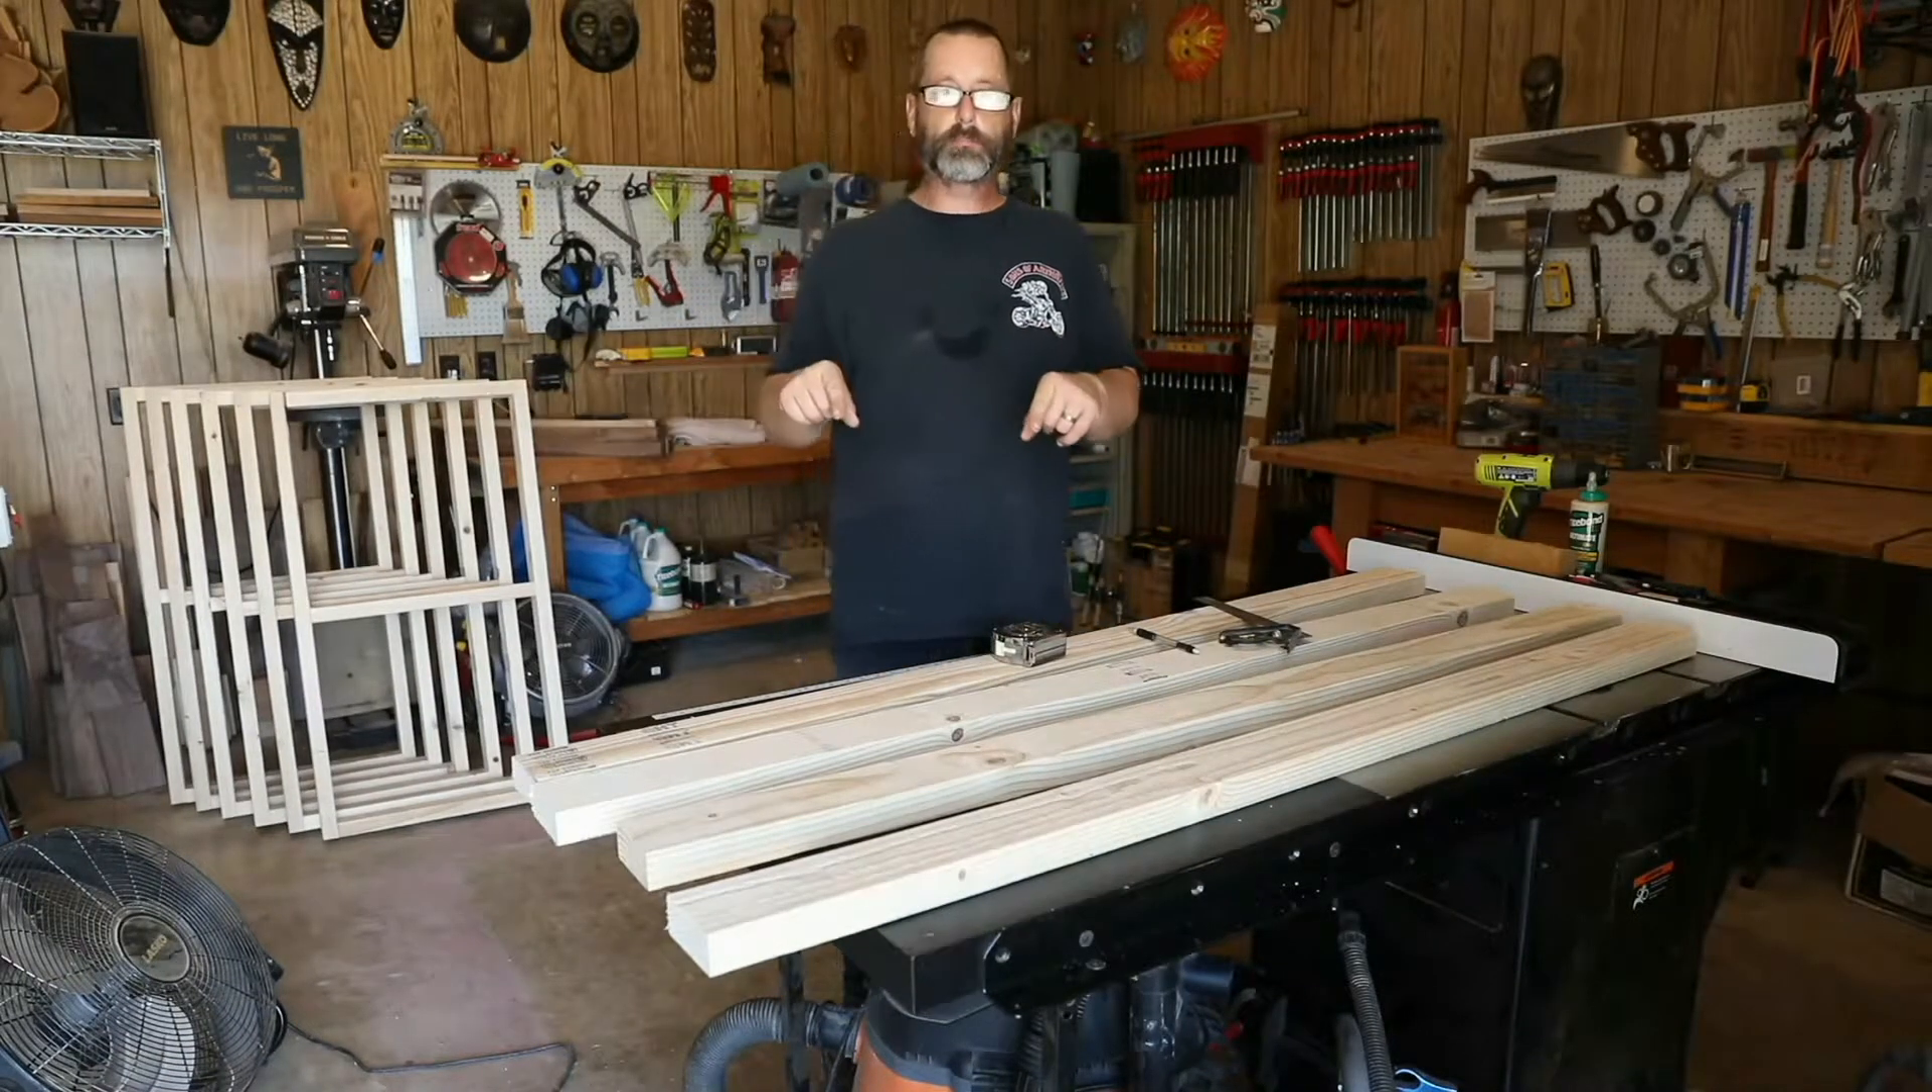As you can see behind me, we've got the six shelving base units built.